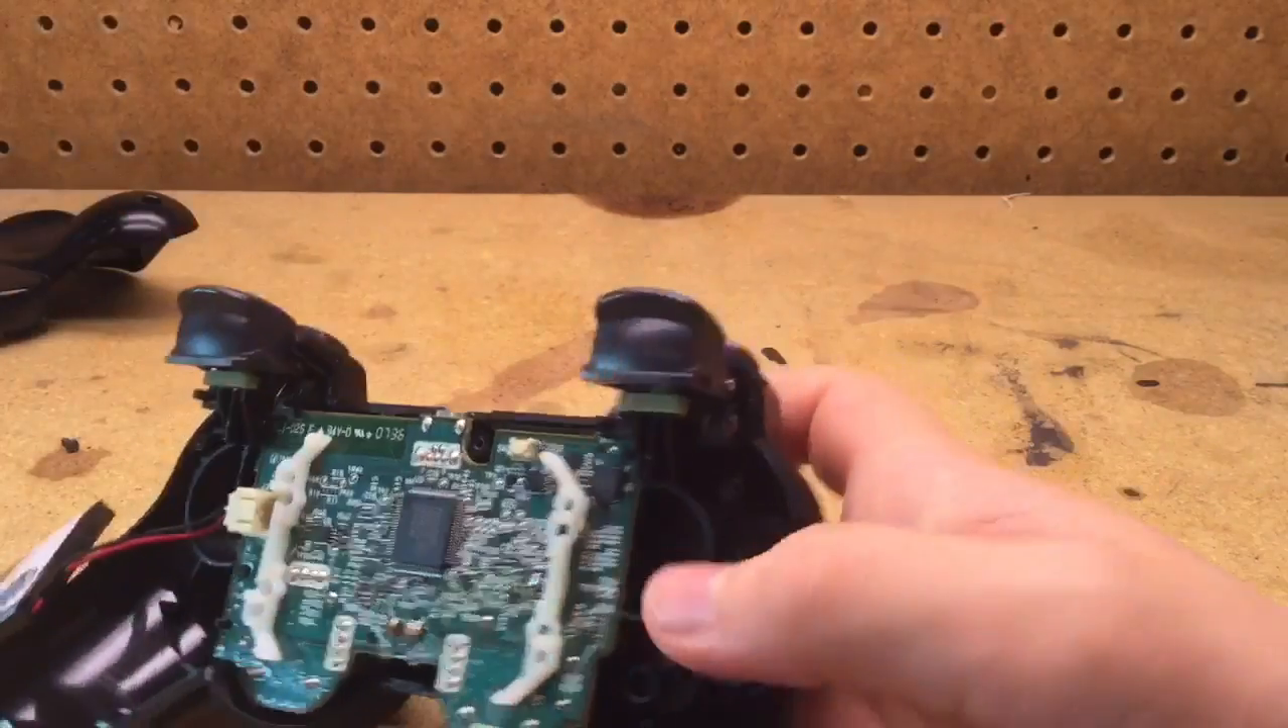Okay, so I've got the controller board back into the casing.